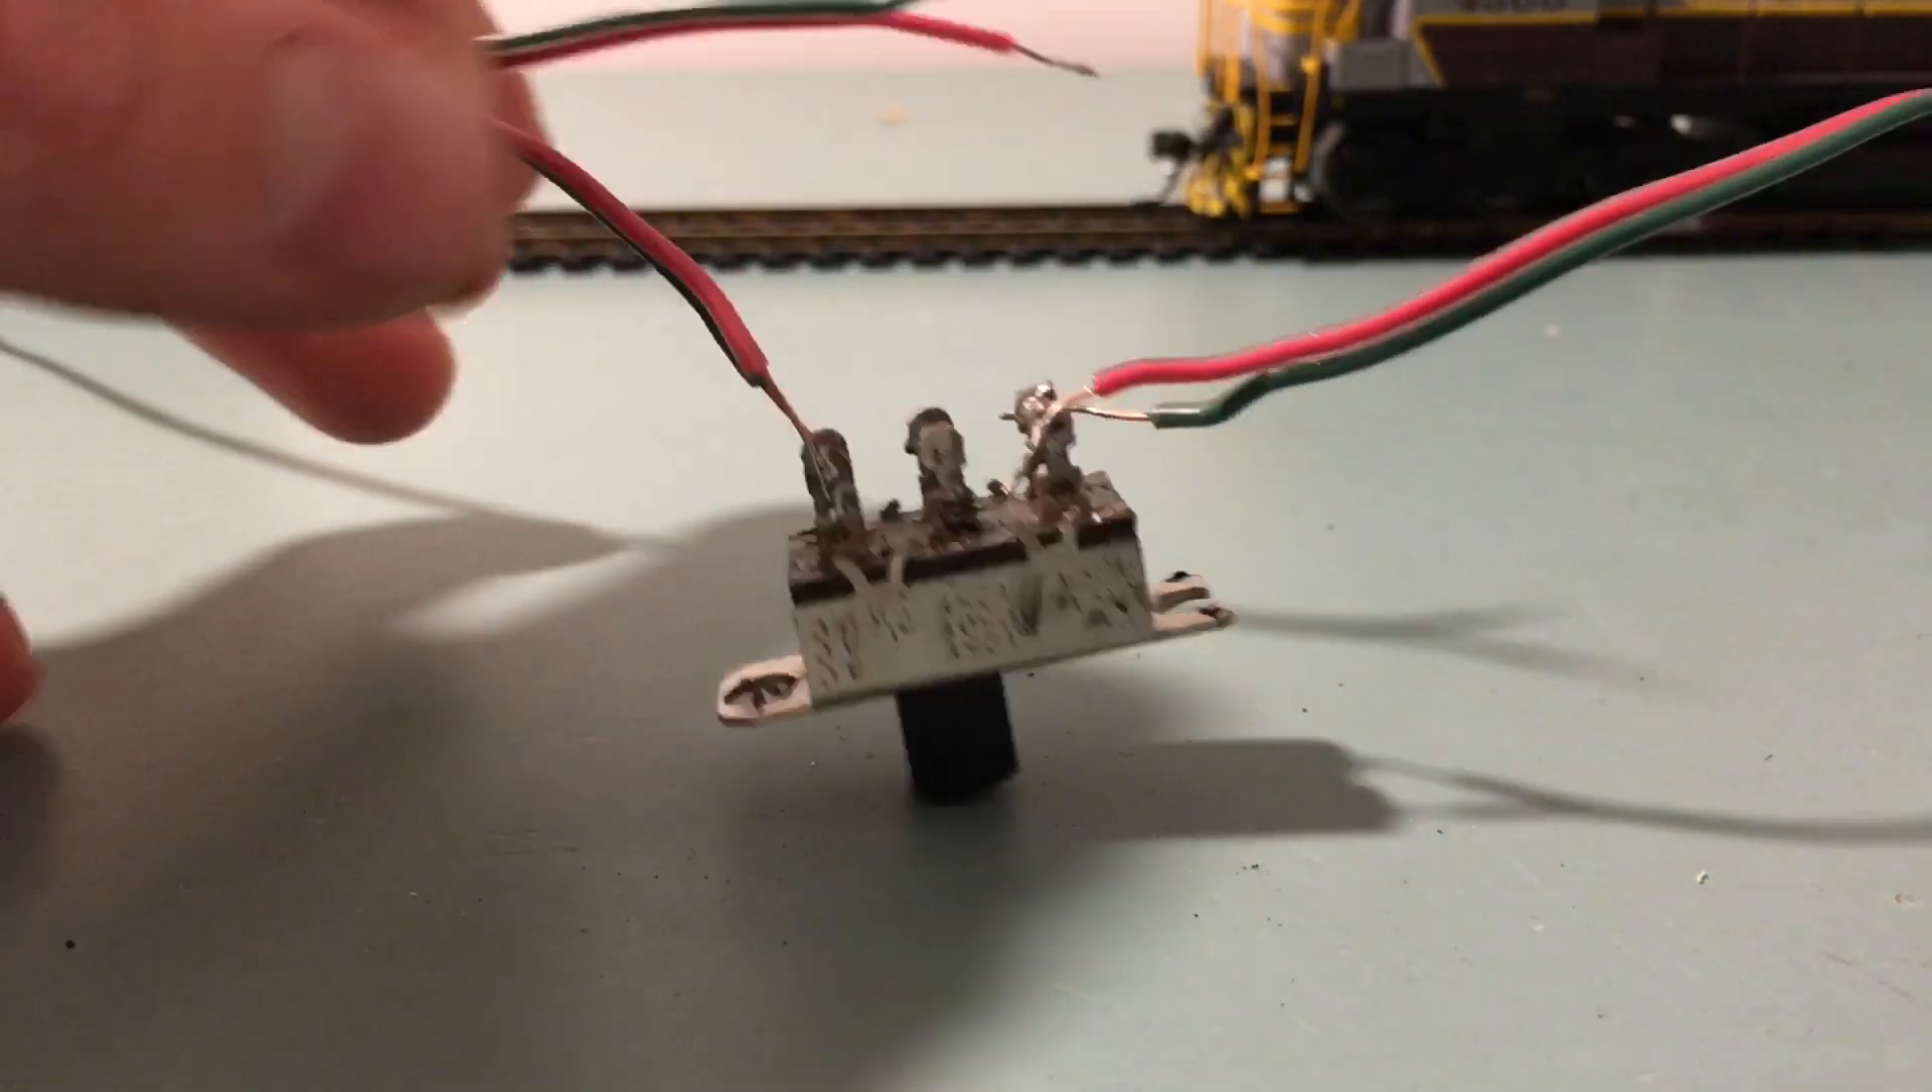And I've just gone ahead and soldered the wires from our DC controller up.